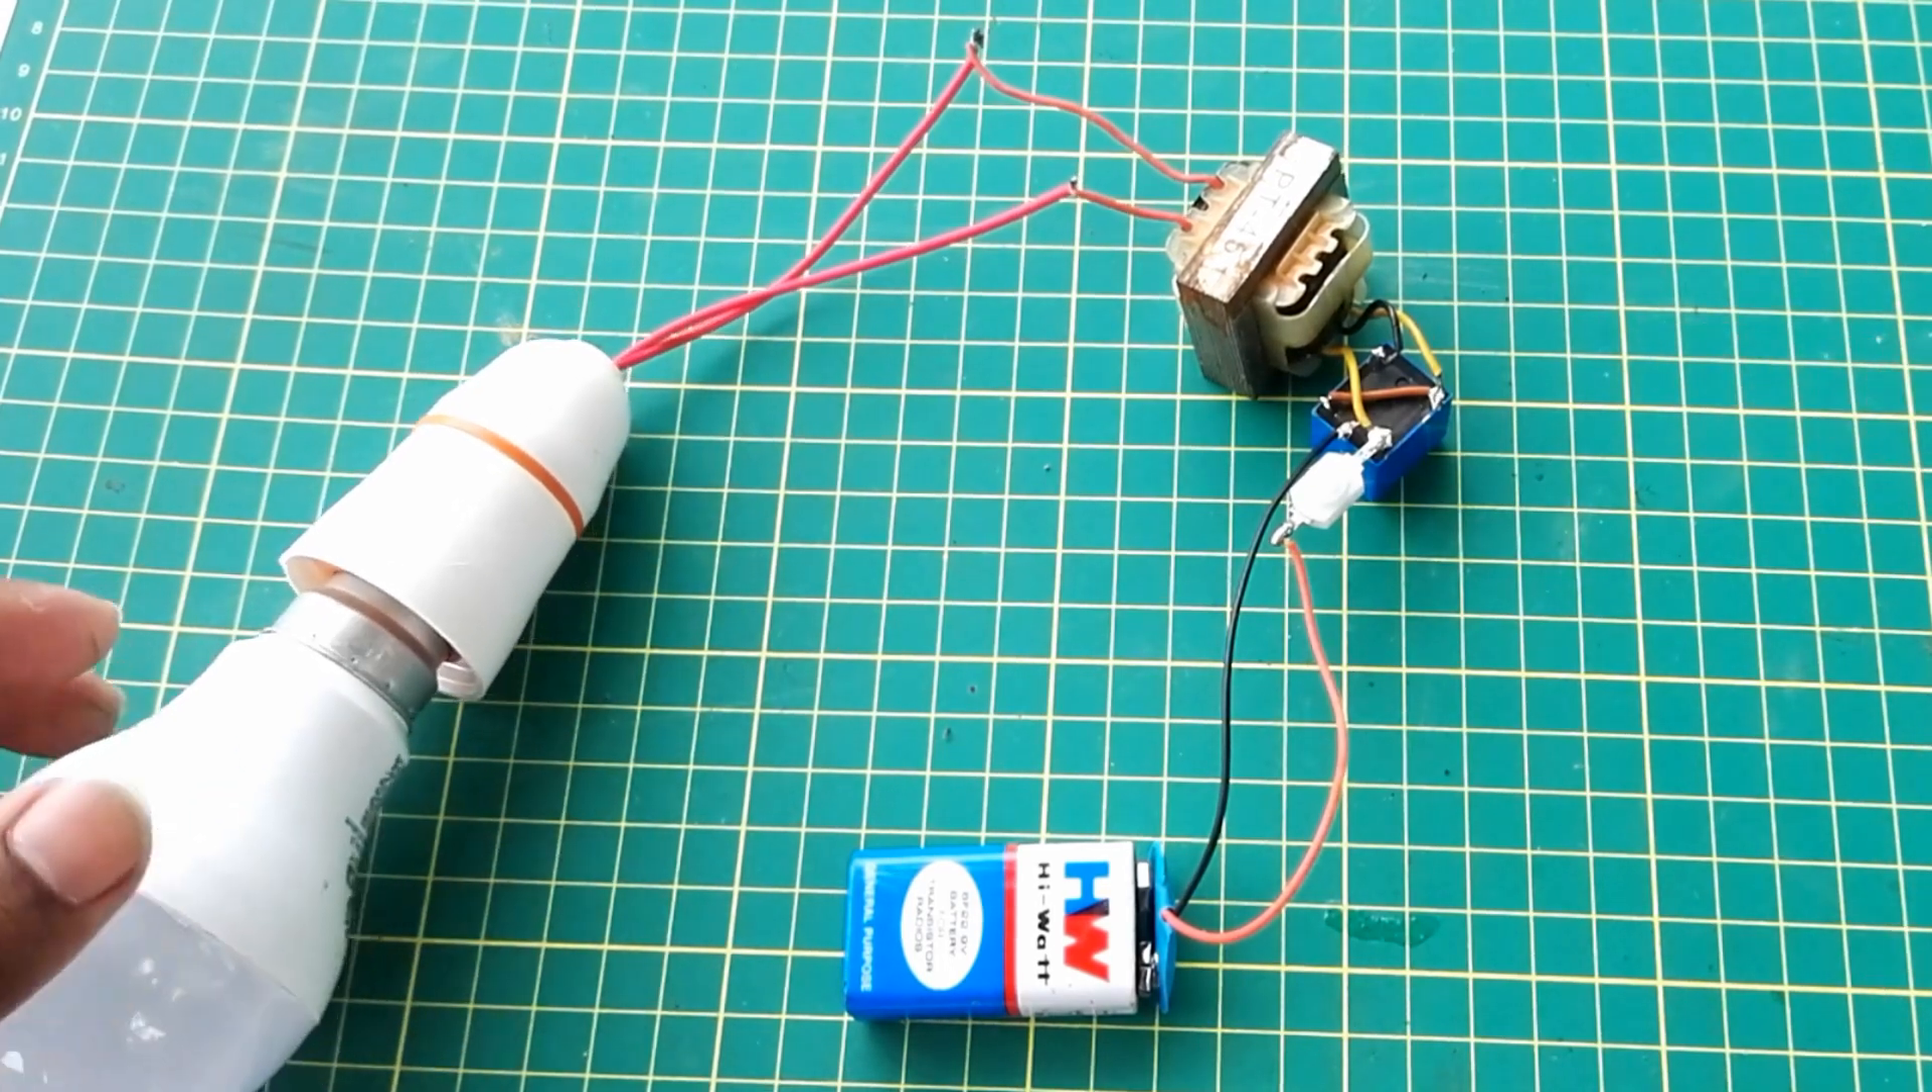तो देखिए मैंने इस bulb को यहाँ पर connect किया हुआ है।